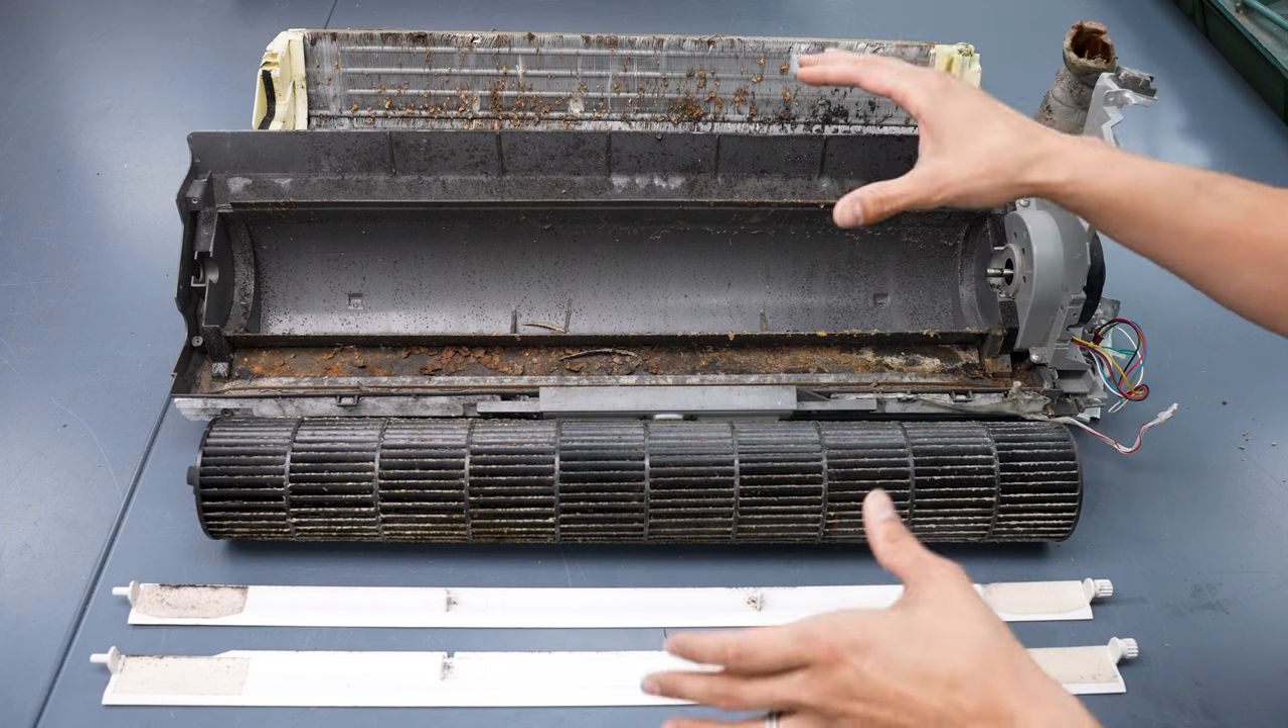As you can see here, we have a mini-split indoor wall-mounted unit that's been dismantled.